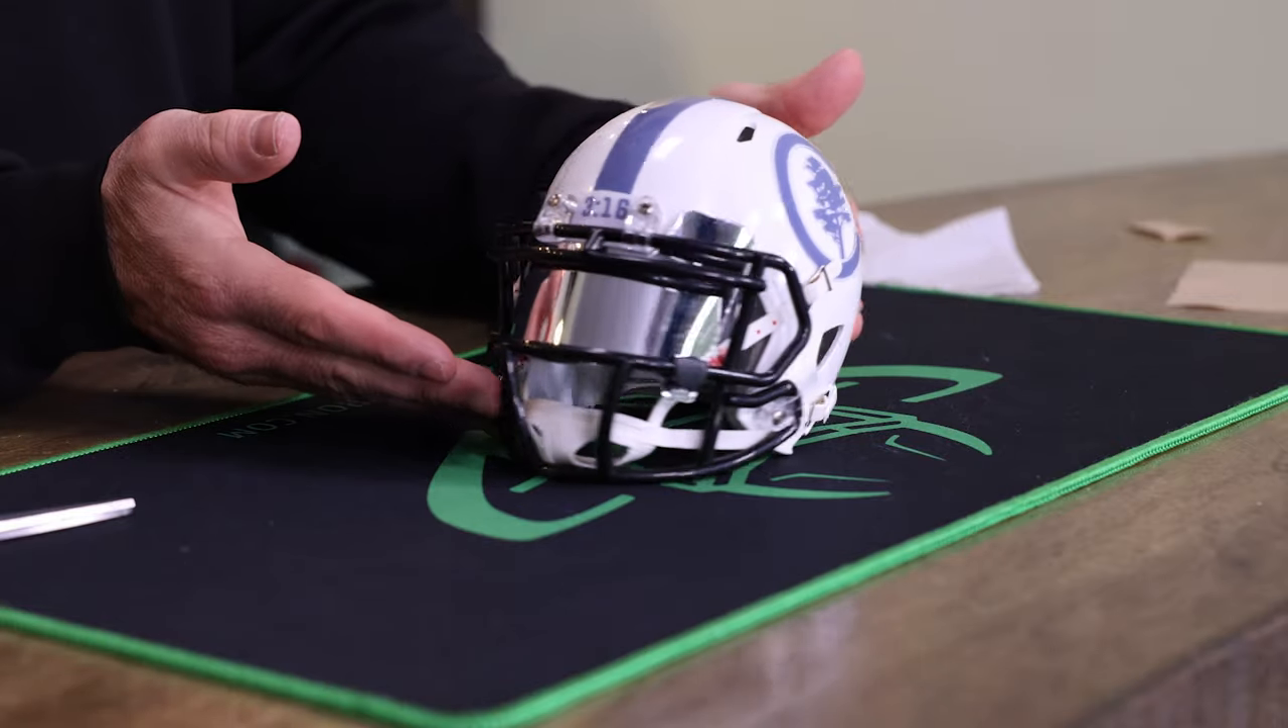Now you have a fully built mini helmet.